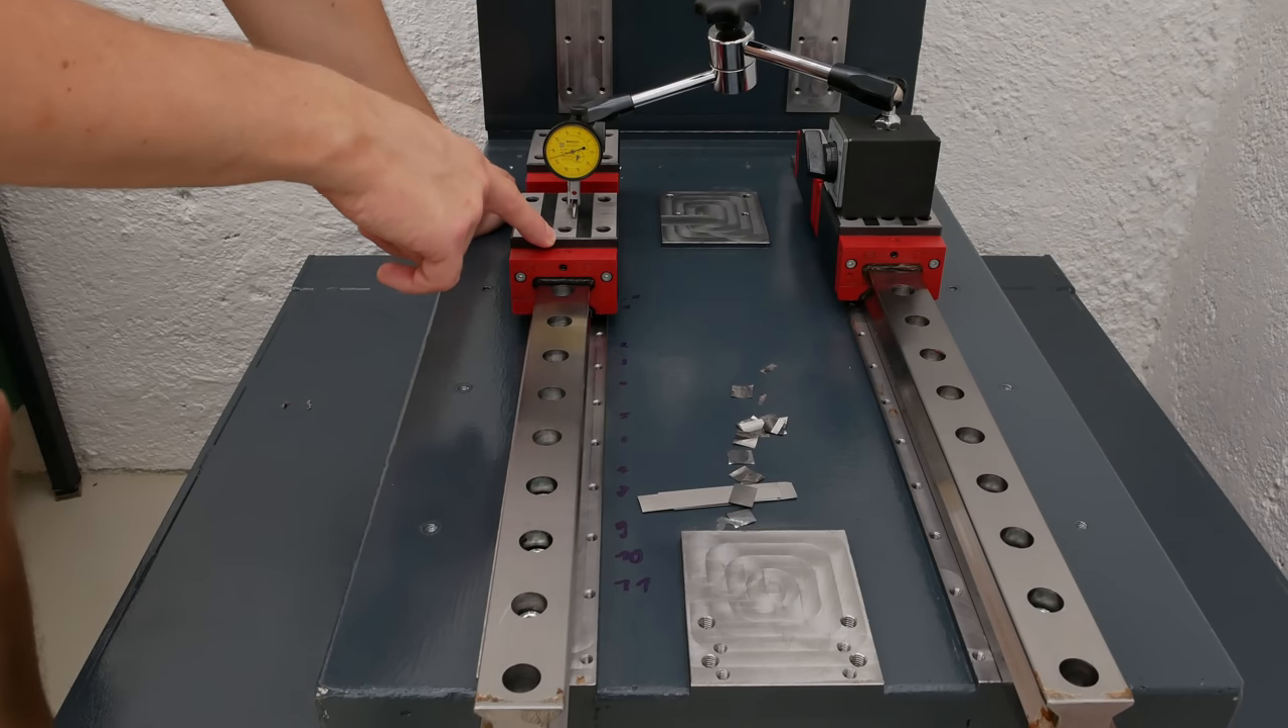I've mounted the magnetic base here on one side and the dial indicator indicates on the other side here.